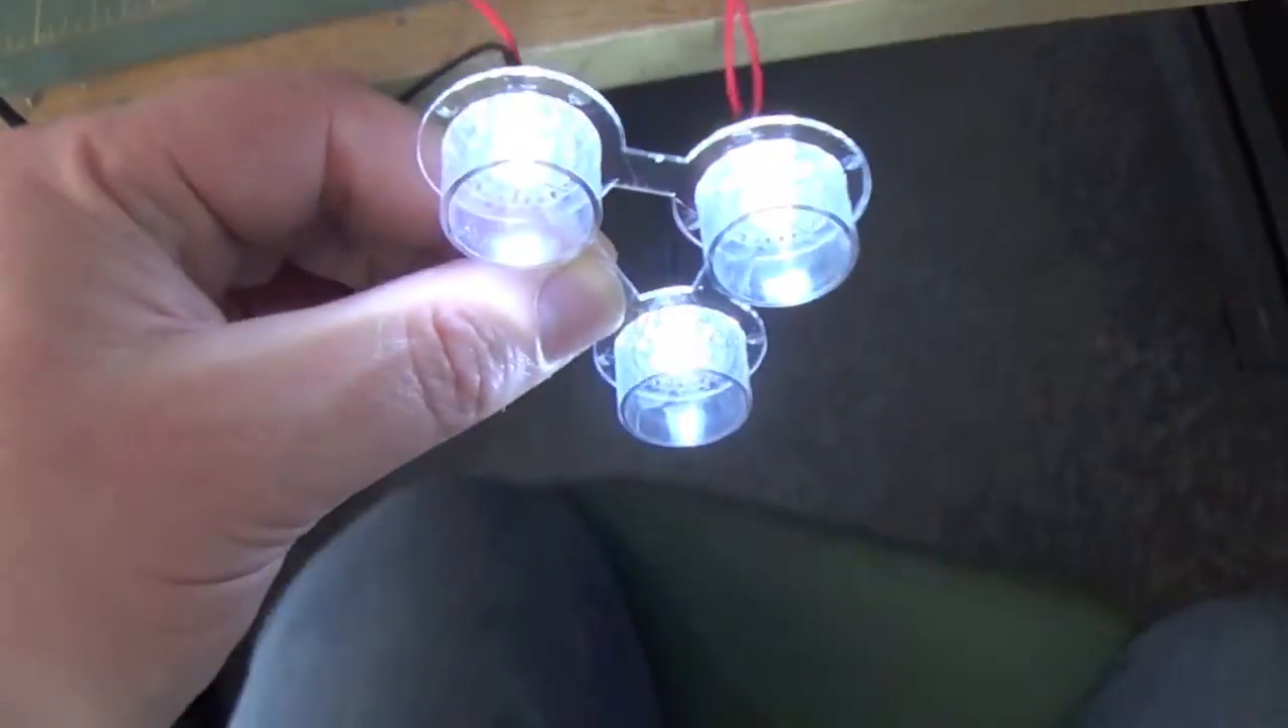OK, I've just popped the three LEDs into the back of the transparency.